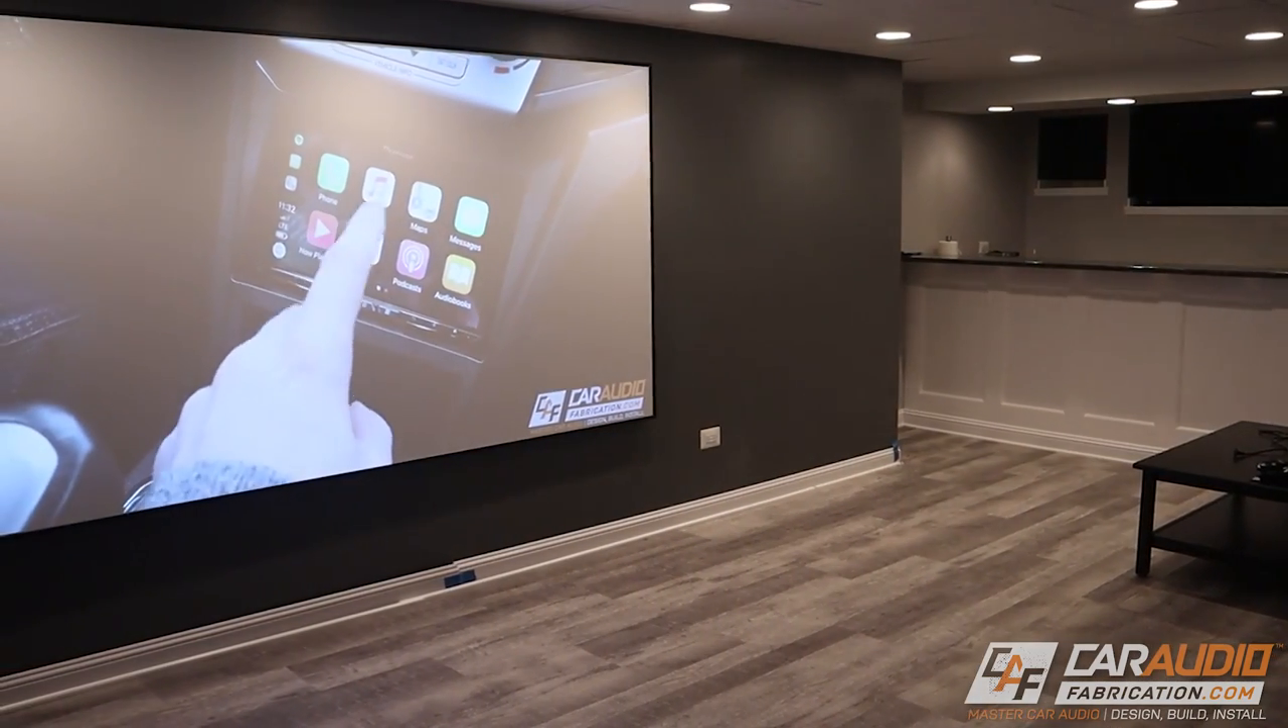So here it is we've got the screen installed and my friends I have to say the payoff here is huge.